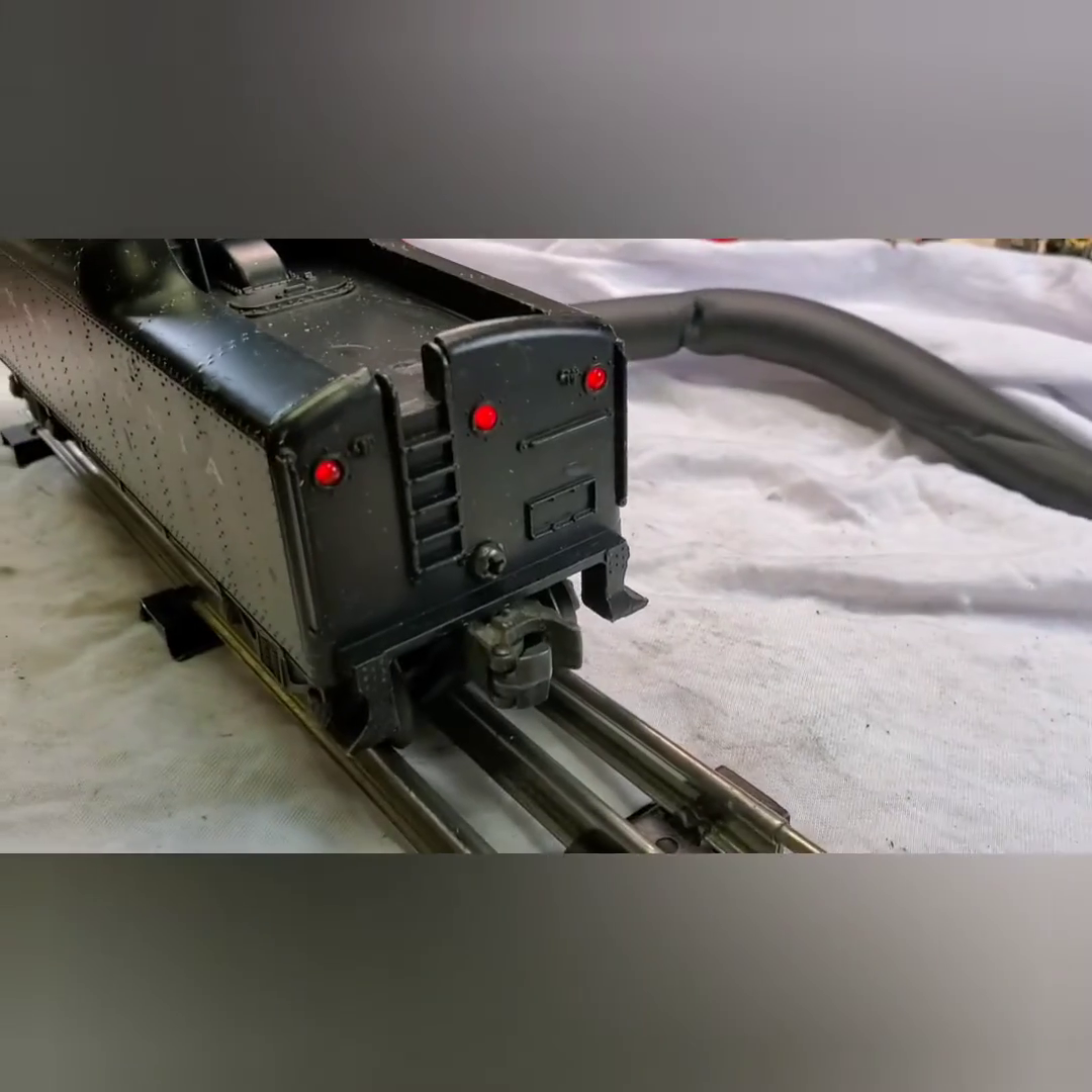So we put three LED's in the empty holes.